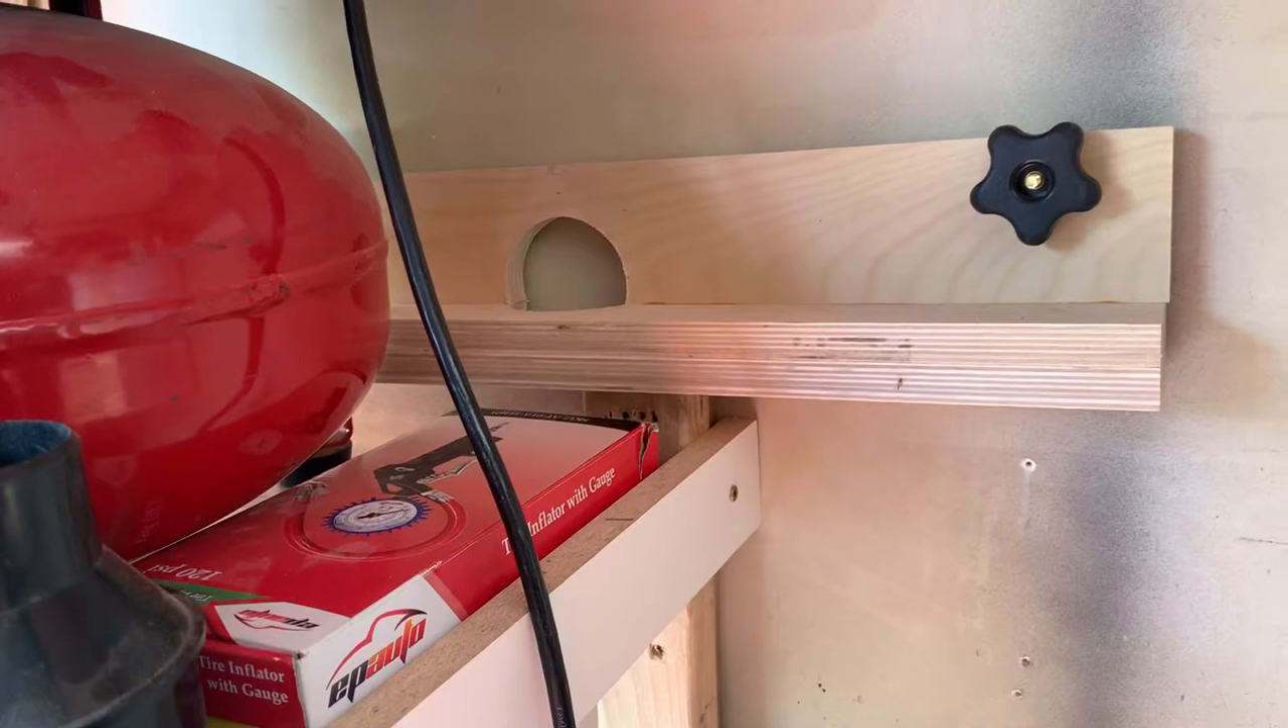This is the router fence and obviously it's not done I still have to attach dust port to it make the dust port.